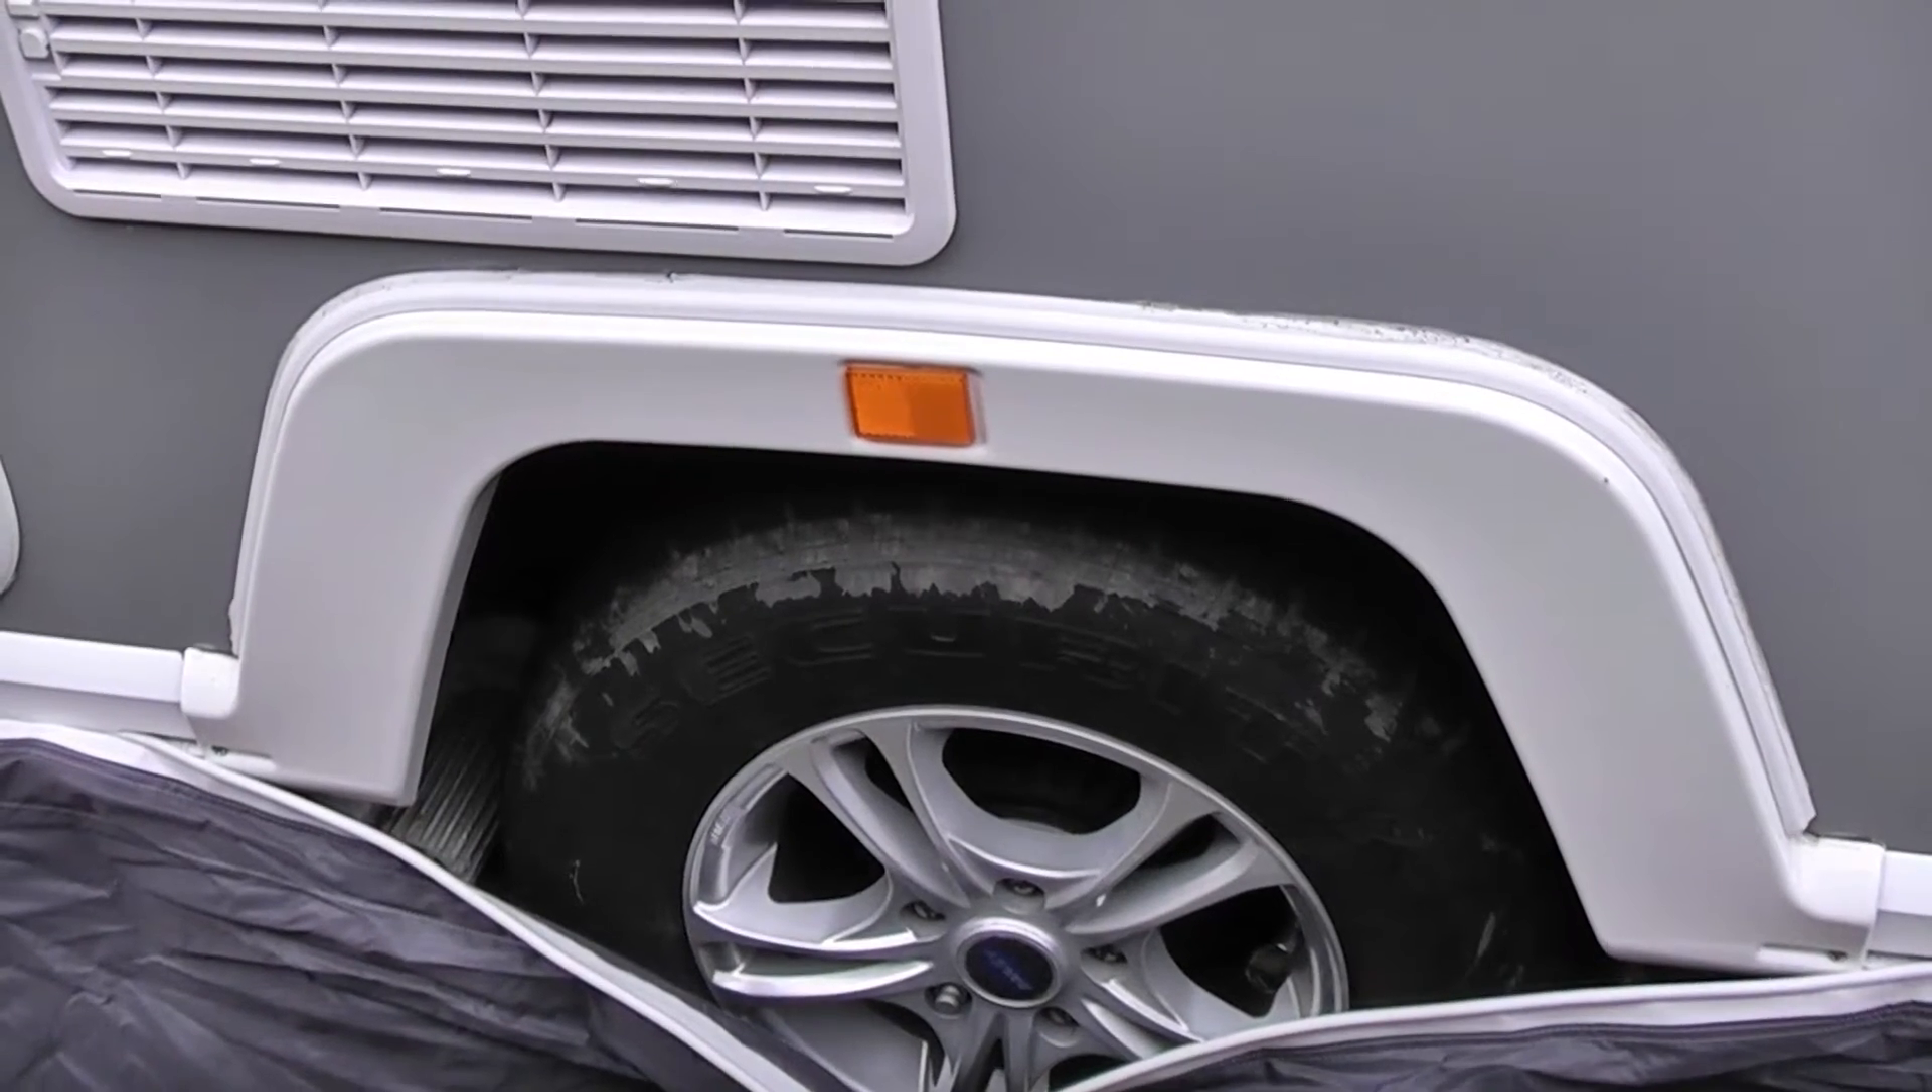Also you'll see I haven't attached any wheel arch cover to keep the draft from blowing through the large gap around the wheel.